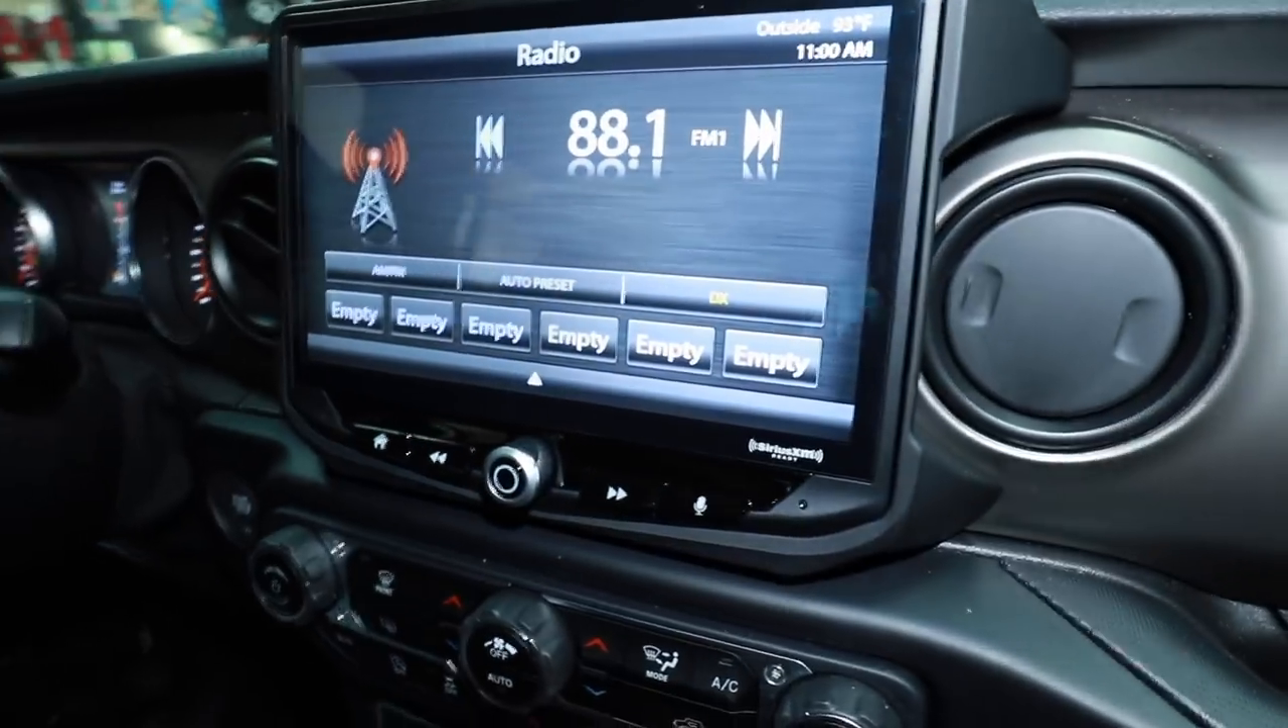The unit is snapped into place. As you can see the fit and finish on it is rather nice.